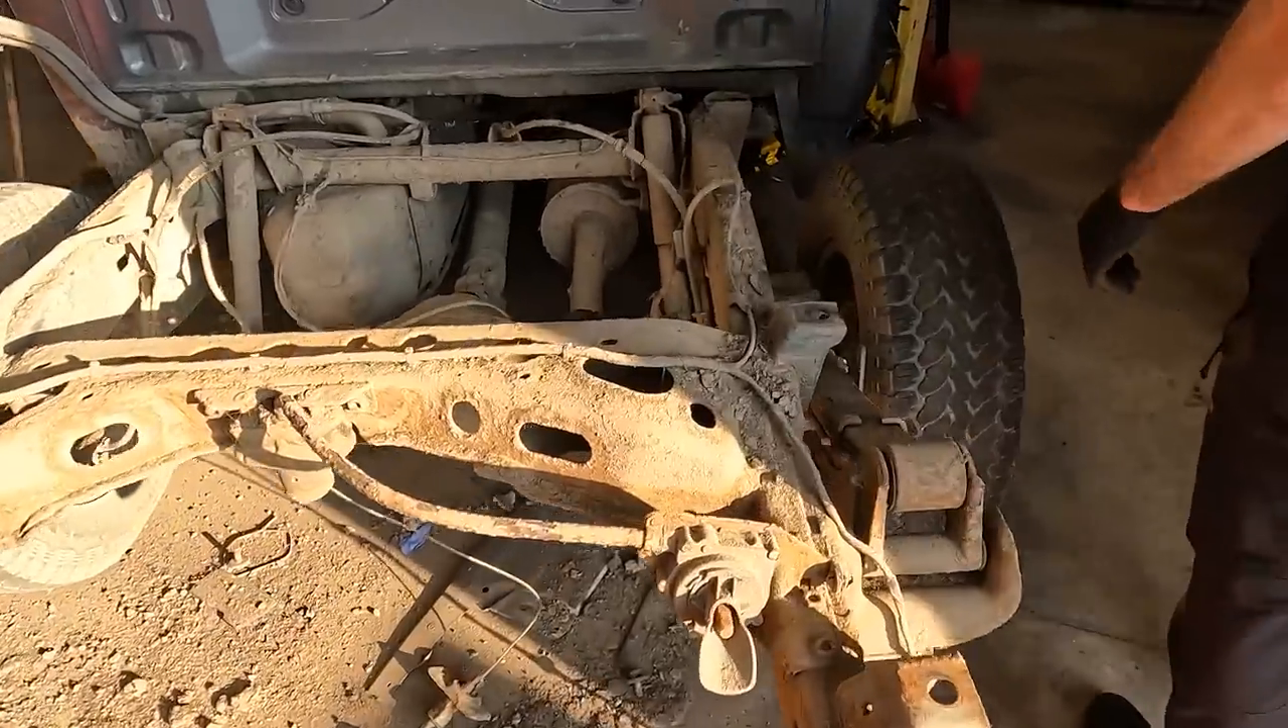But if you wanted to know what an Amarok looks like with the tub off, that's it.